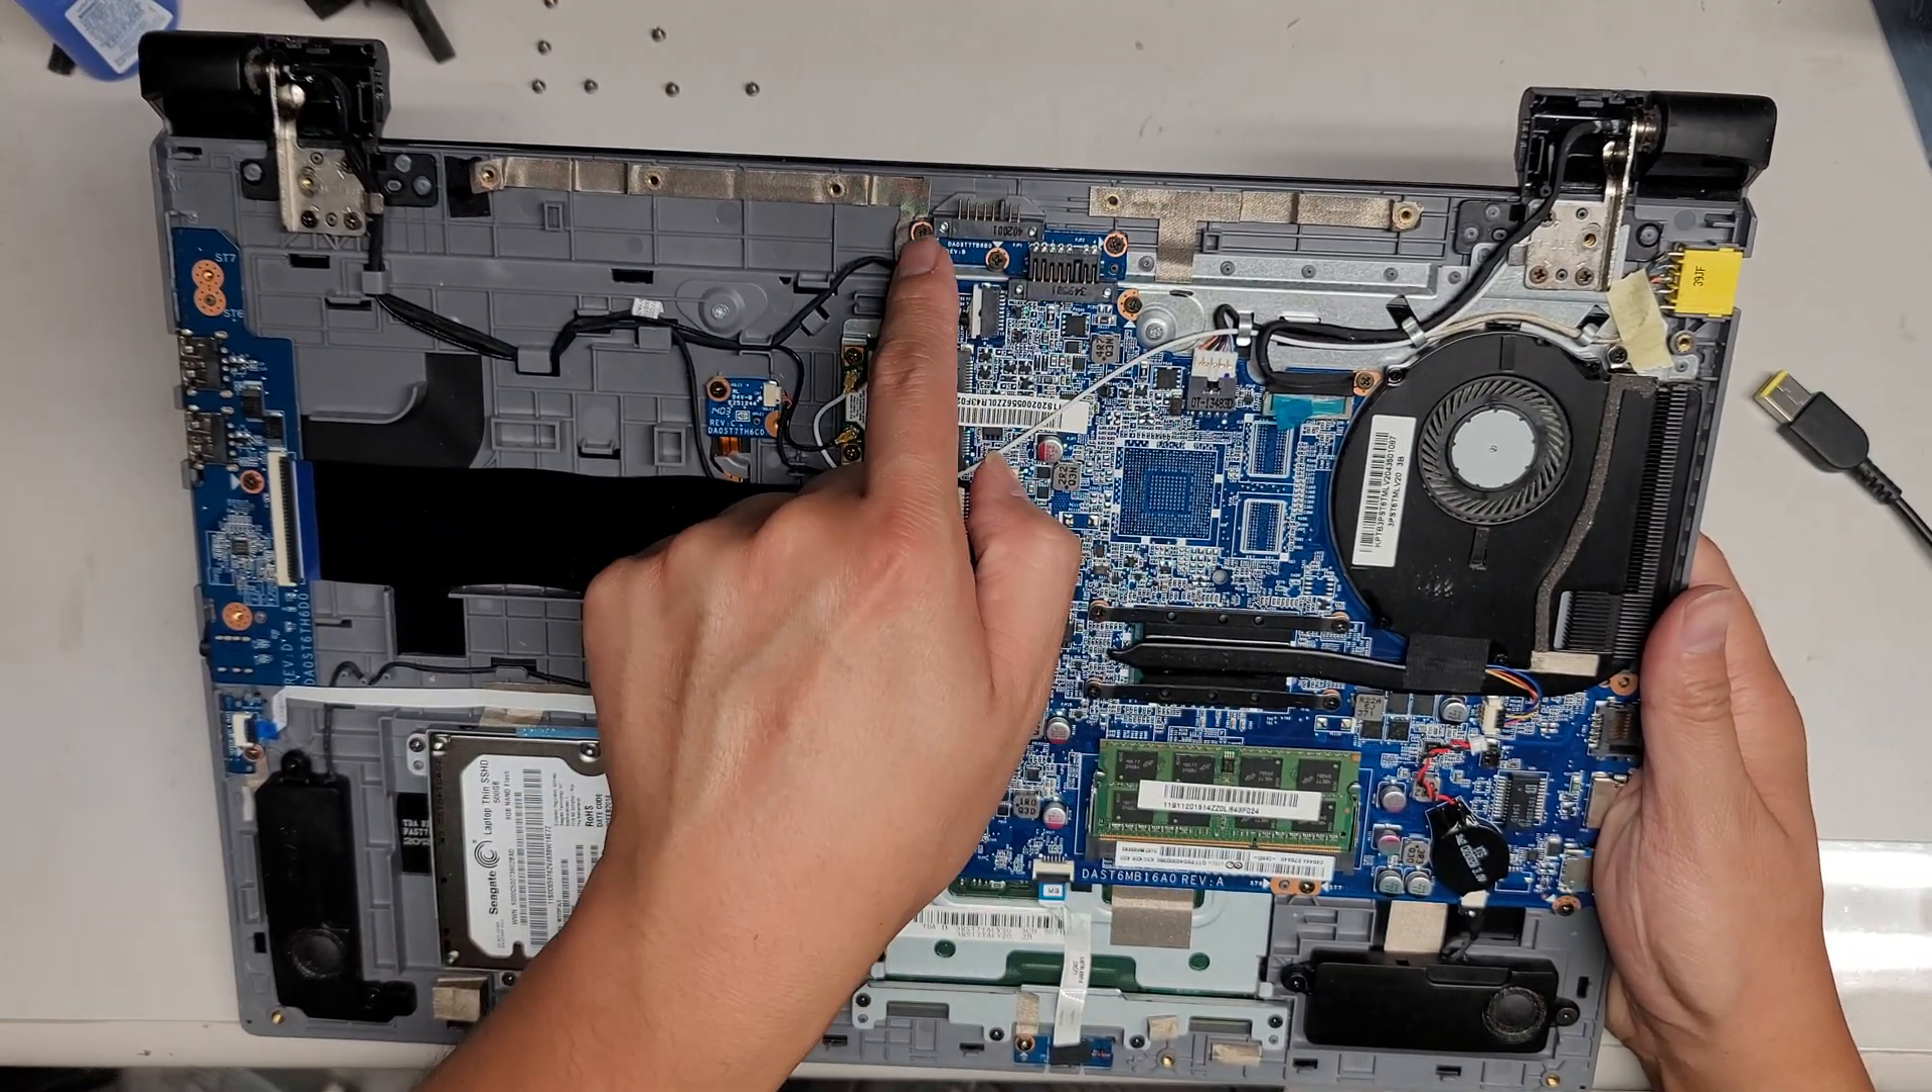Okay, so now that you got the bottom cover out, I'm going to do a quick one because I have to return this computer to my customer soon.